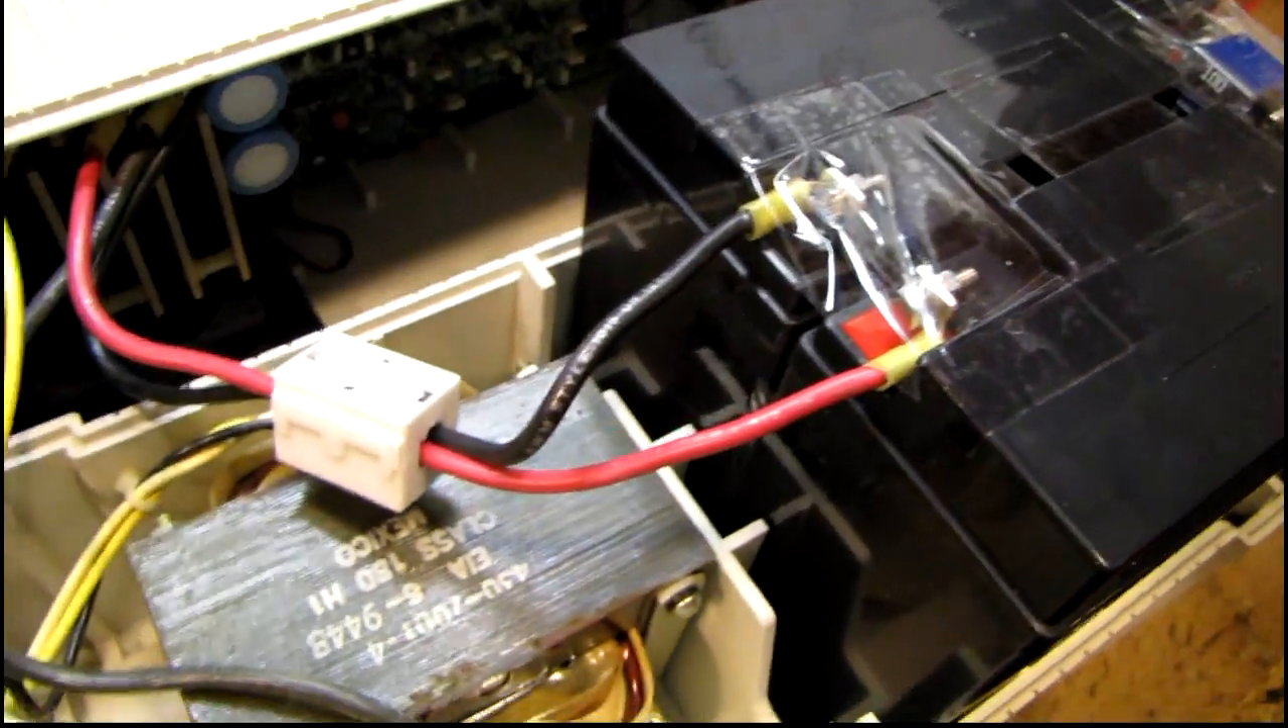Okay, I've got the new battery pack installed and connected.